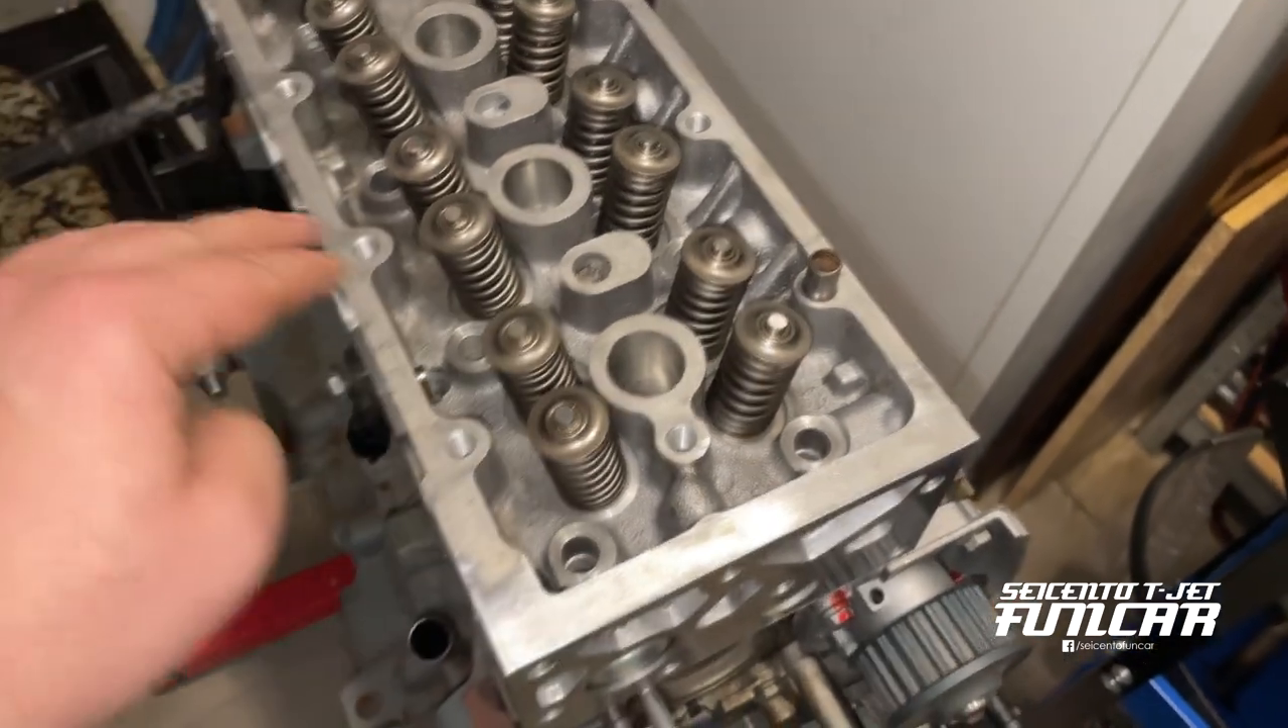A głowica już siedzi na swoim miejscu jeszcze bez śrubek.